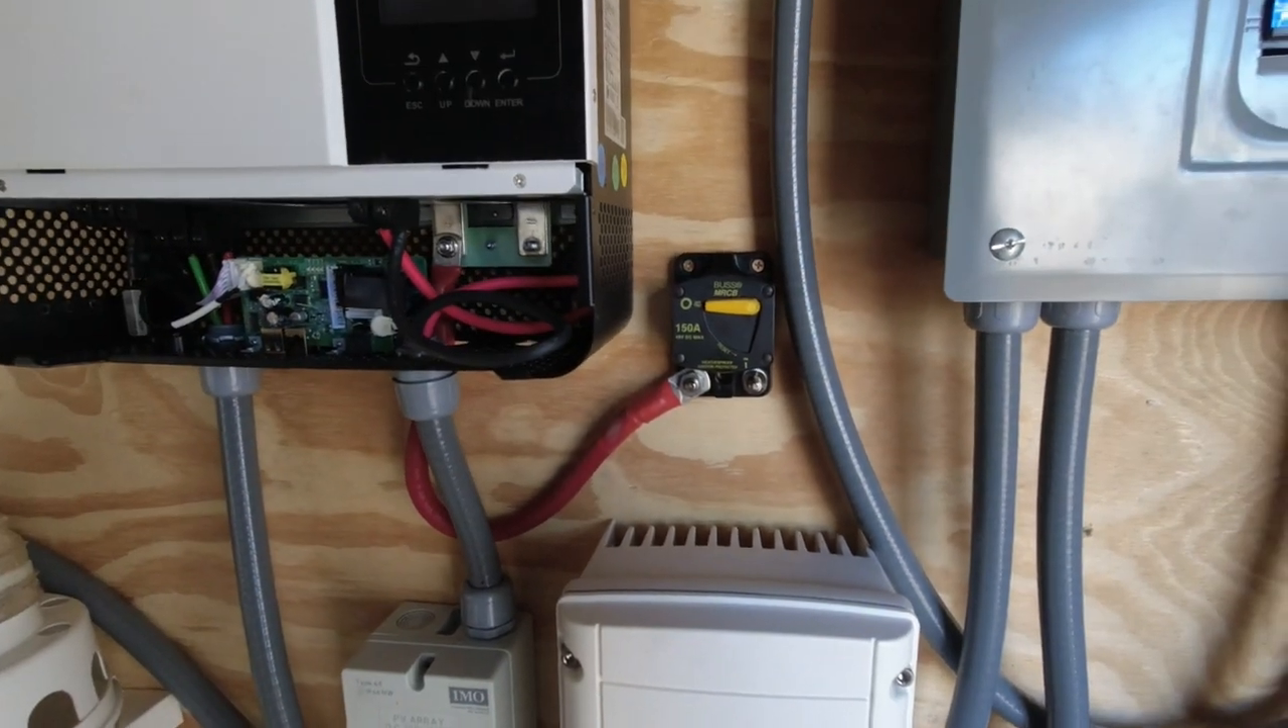All right kids we have our breaker mounted.